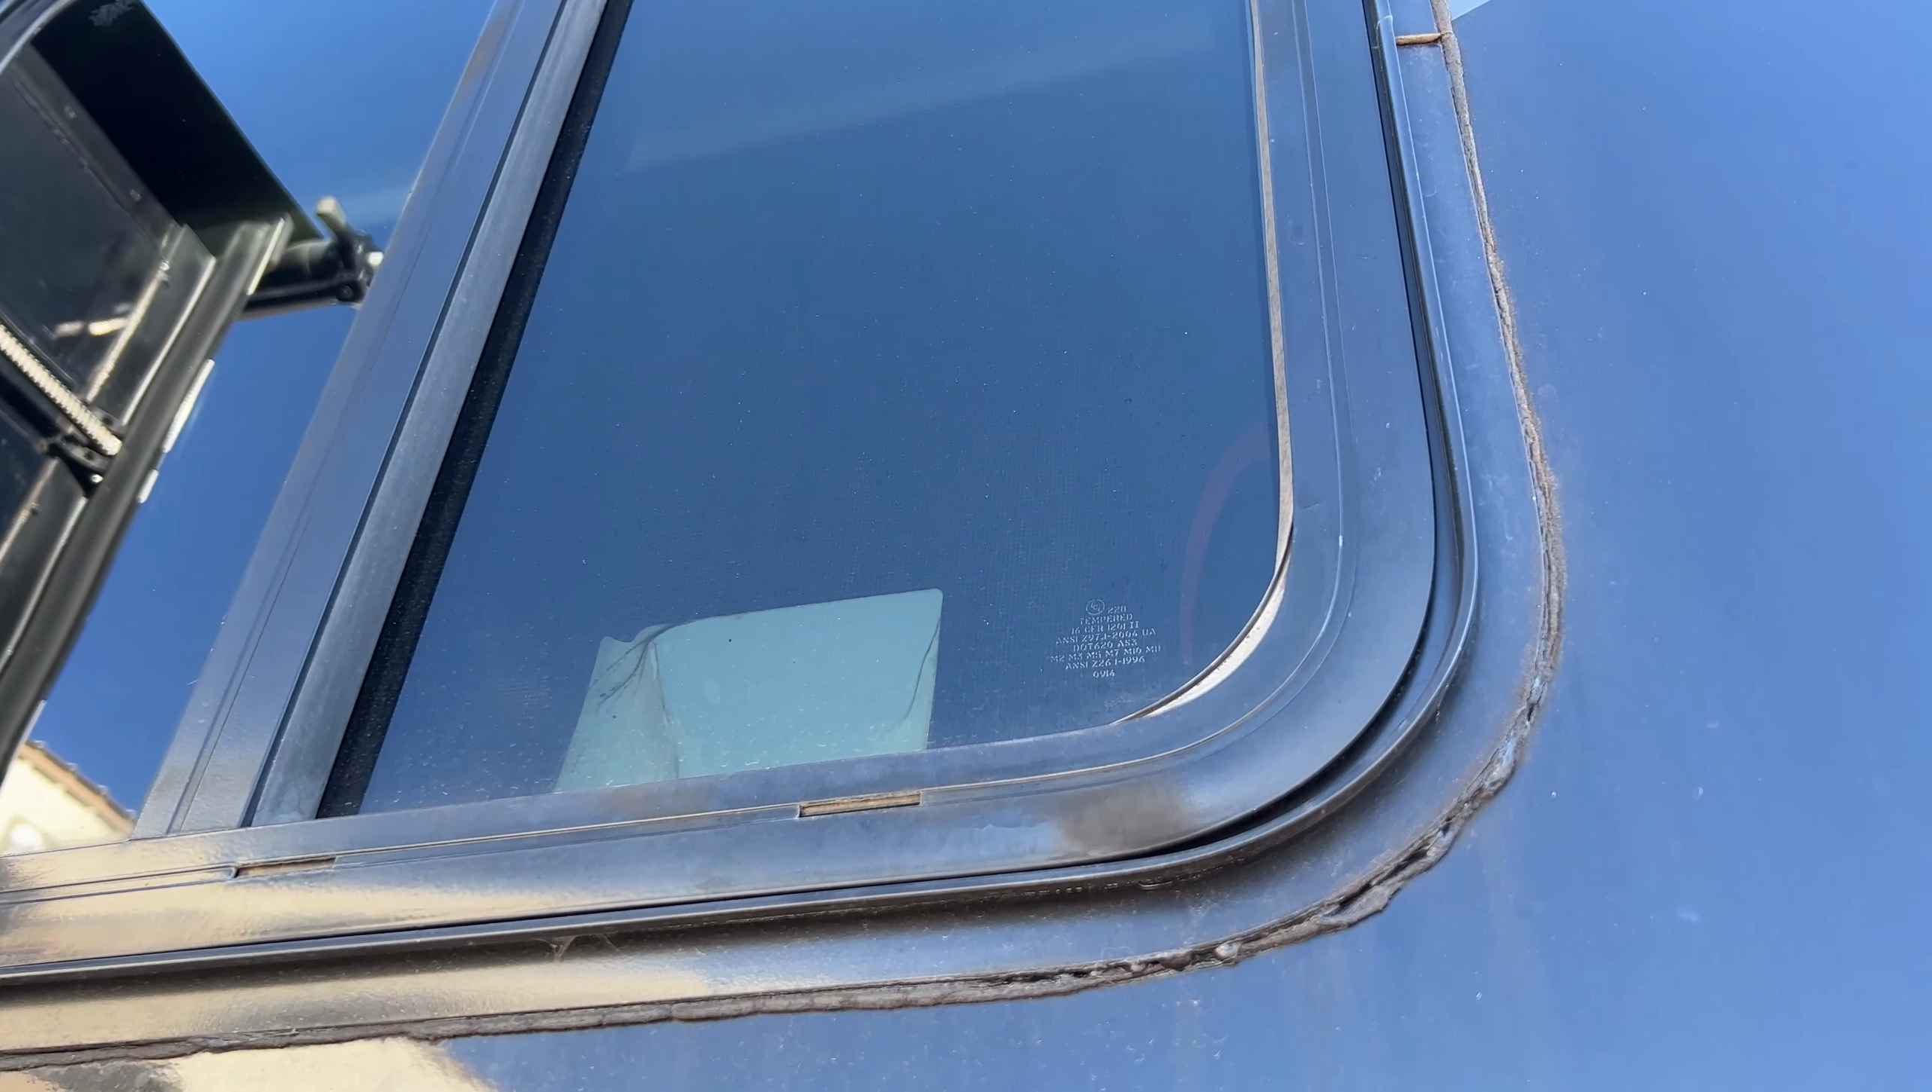Look along the lower right -hand corner of this window, you can see the seal is starting to come out.